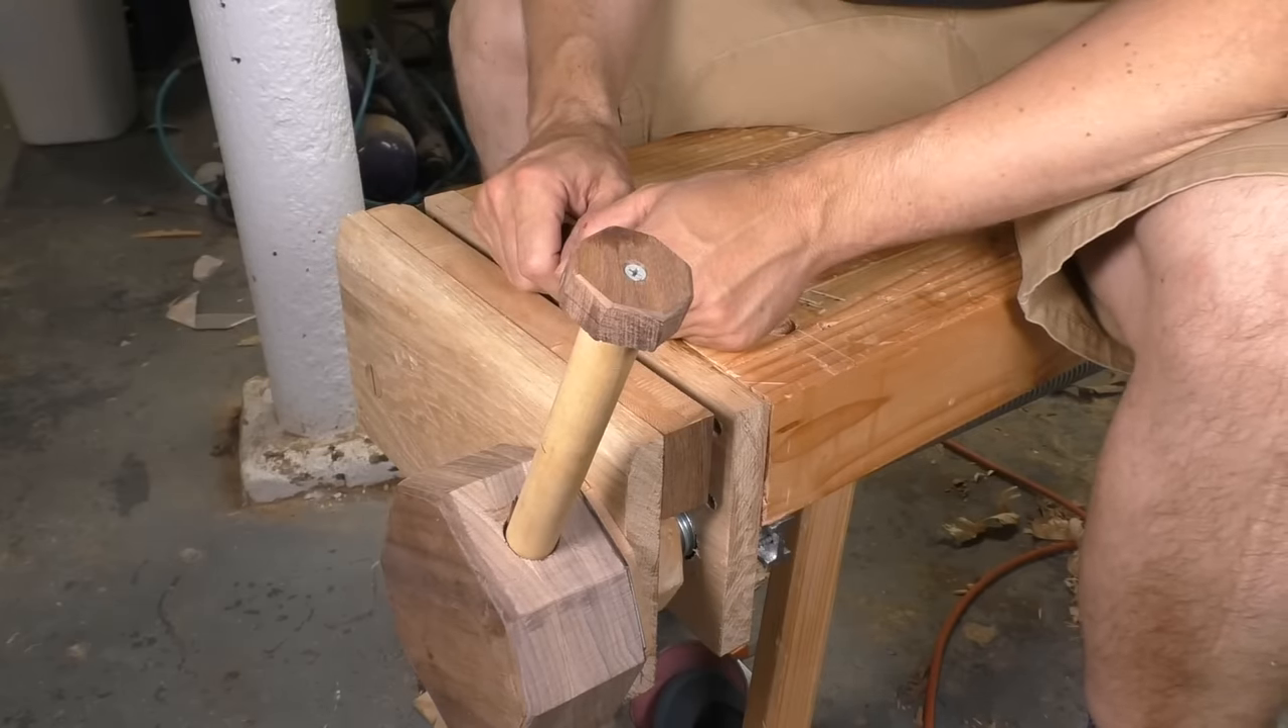Screw the whole thing shut and then my vise assembly is complete. So now you've got your vise installed on your bench and you're going to be super excited to try it out.